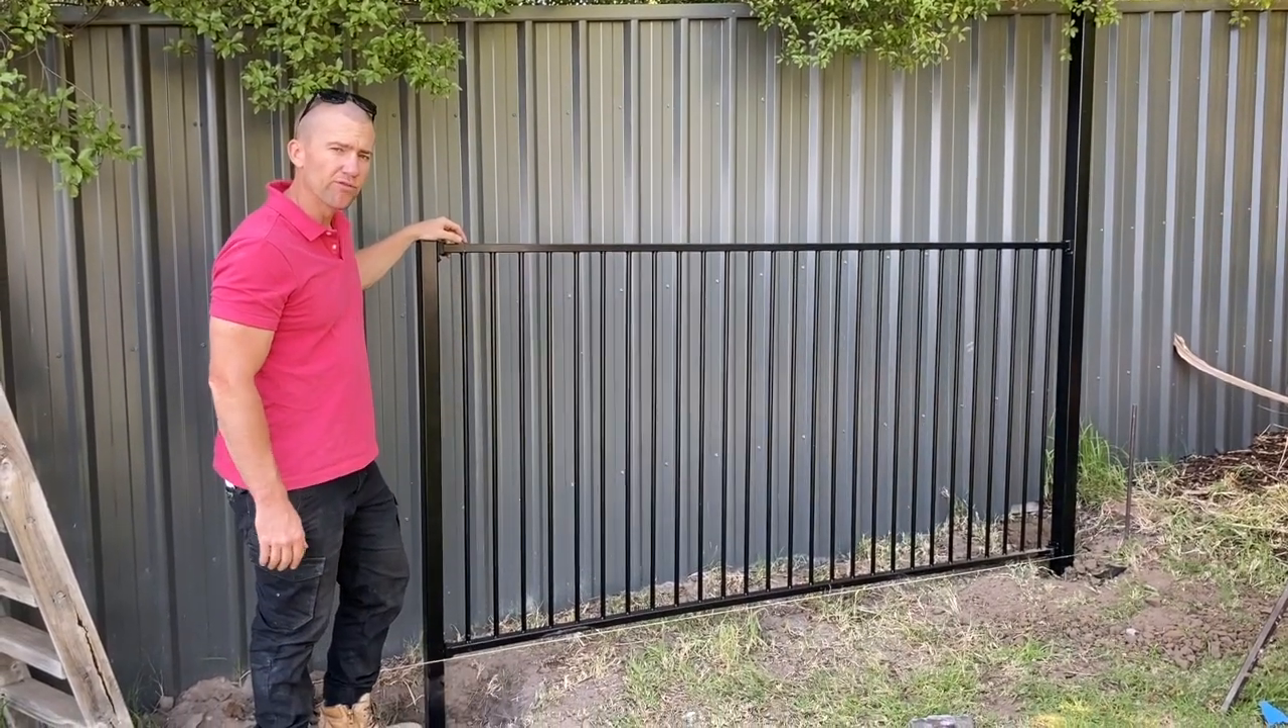We've got a bit of a gap here at the bottom here with a pool fence.